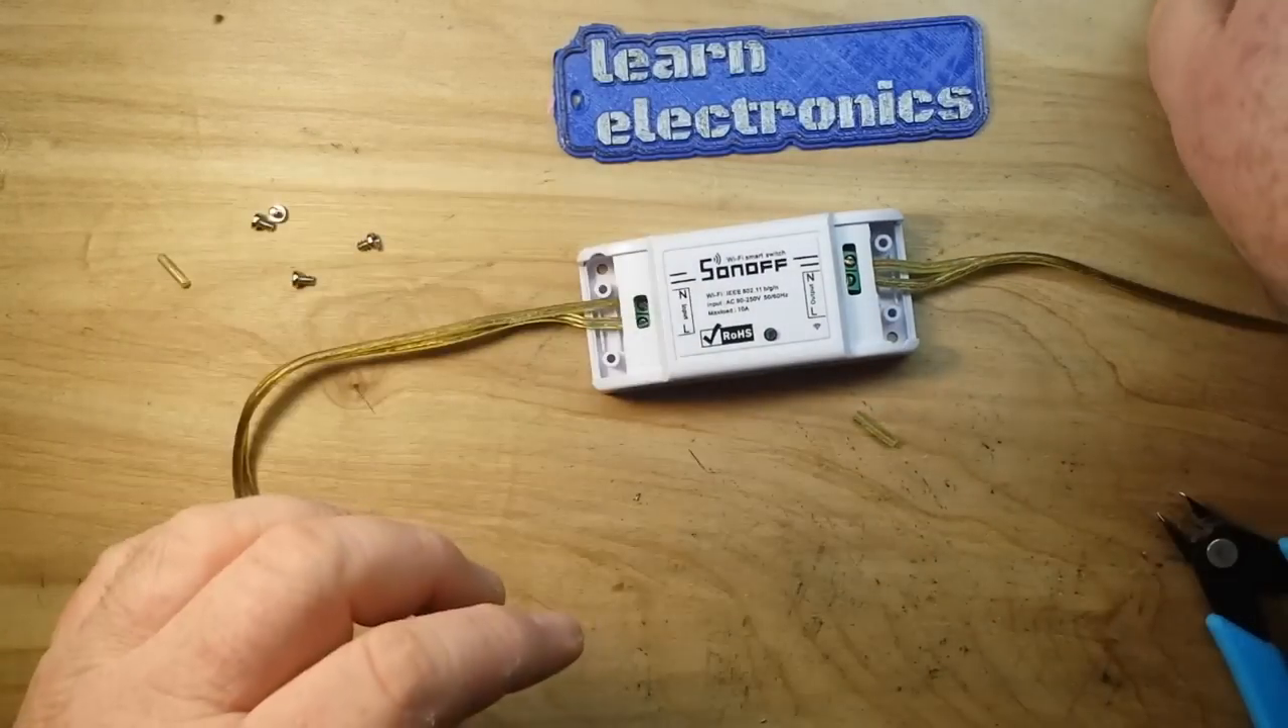All right so we have both the line and the load wired up.